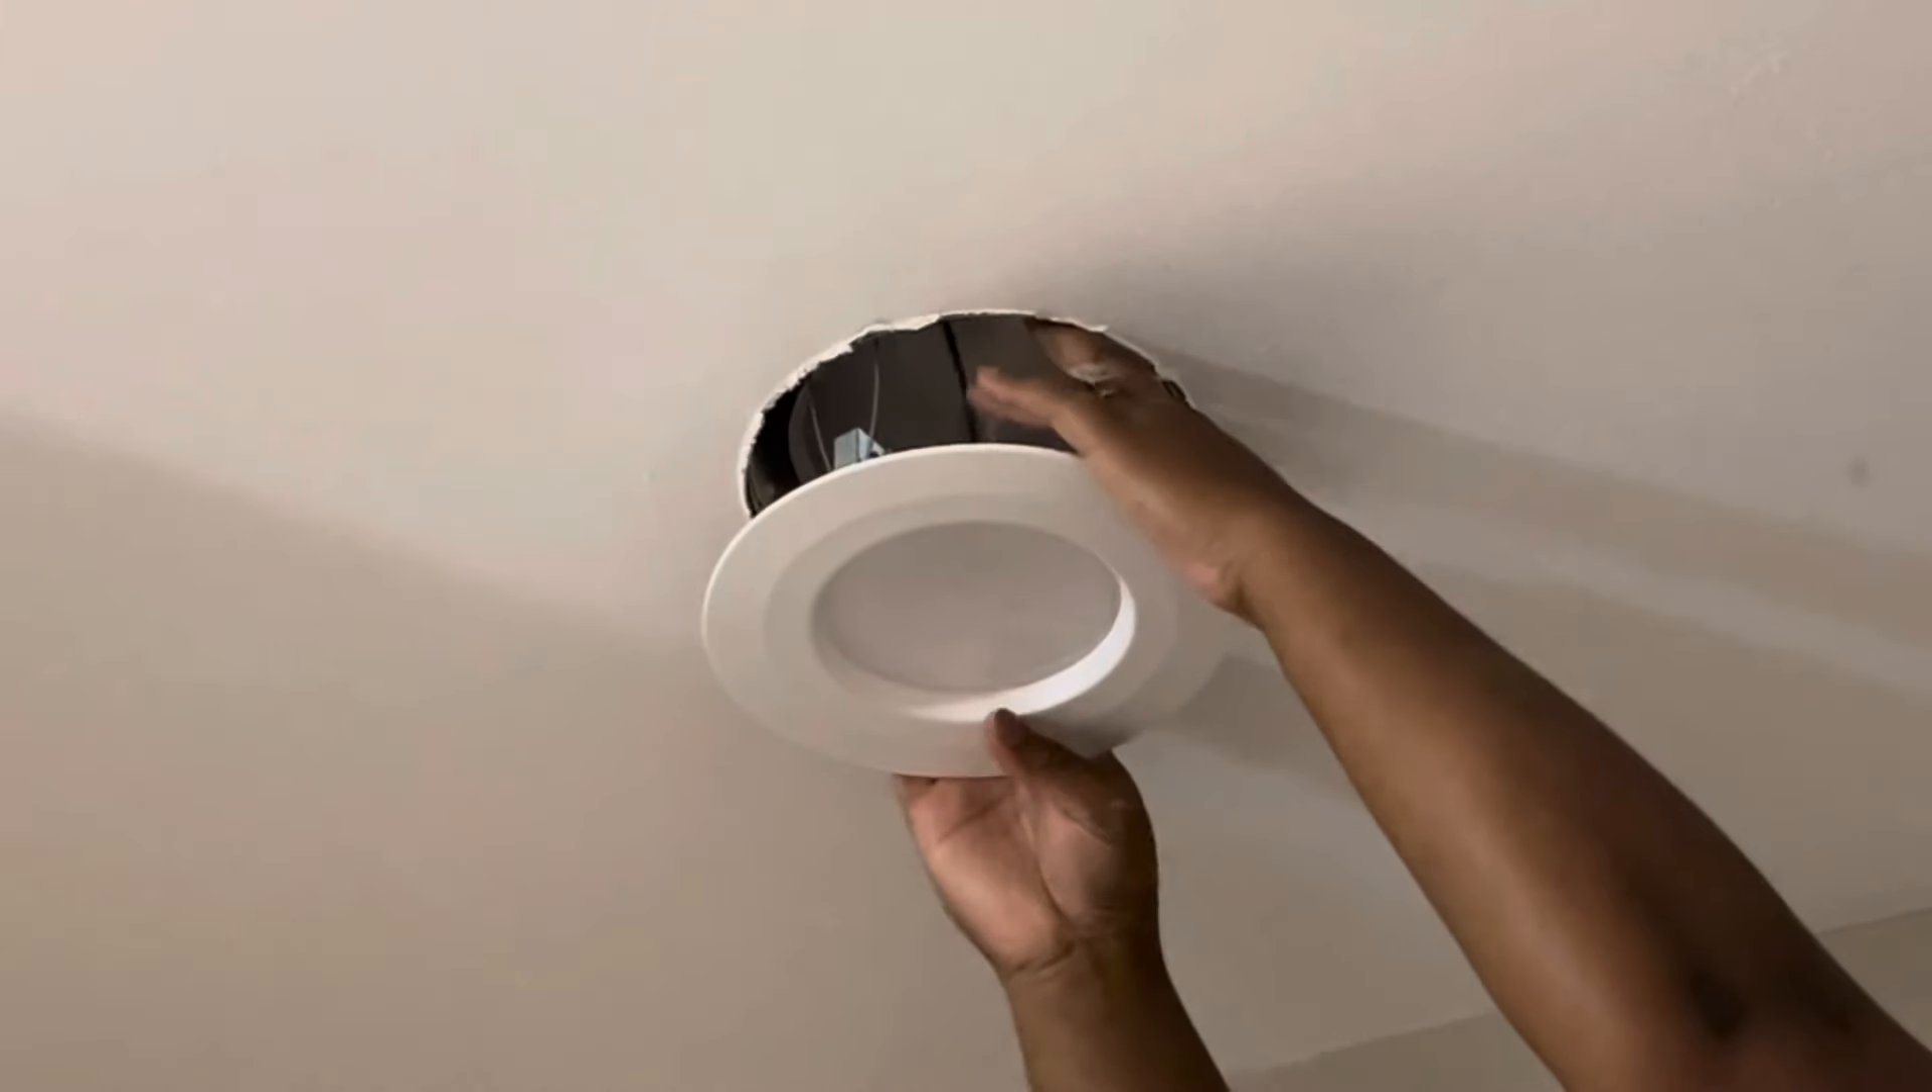You see there's a little gap right there that gap's not supposed to be there.